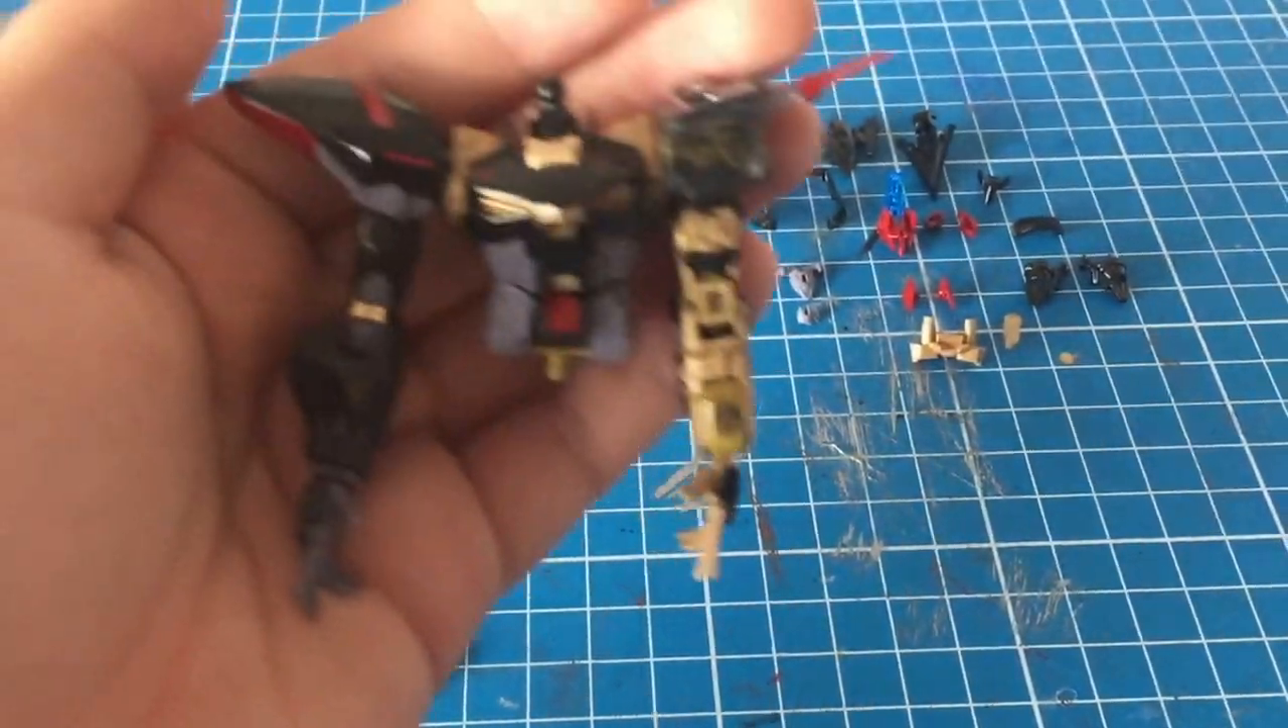There's the Torso done.